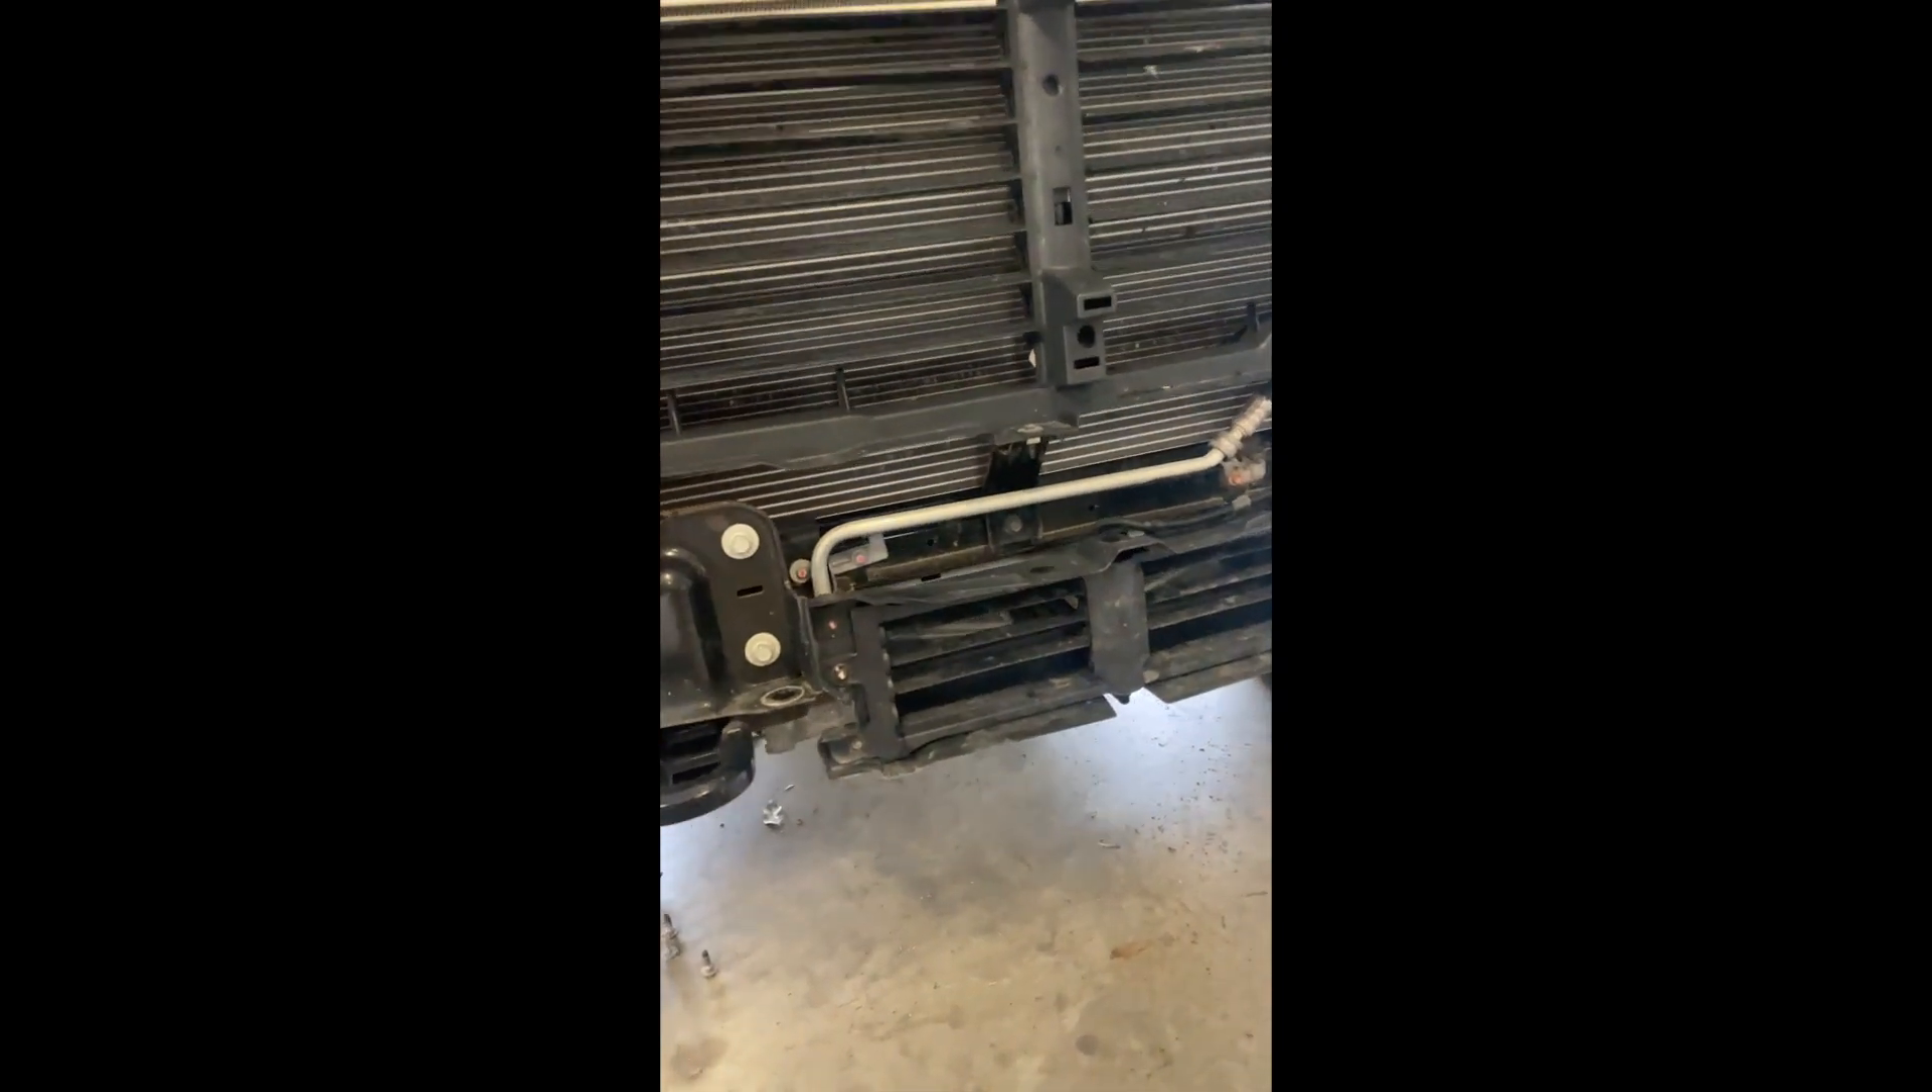Here we are we've removed the bumper and we're left with this pesky looking bit of plastic here which is obviously the active shutter.